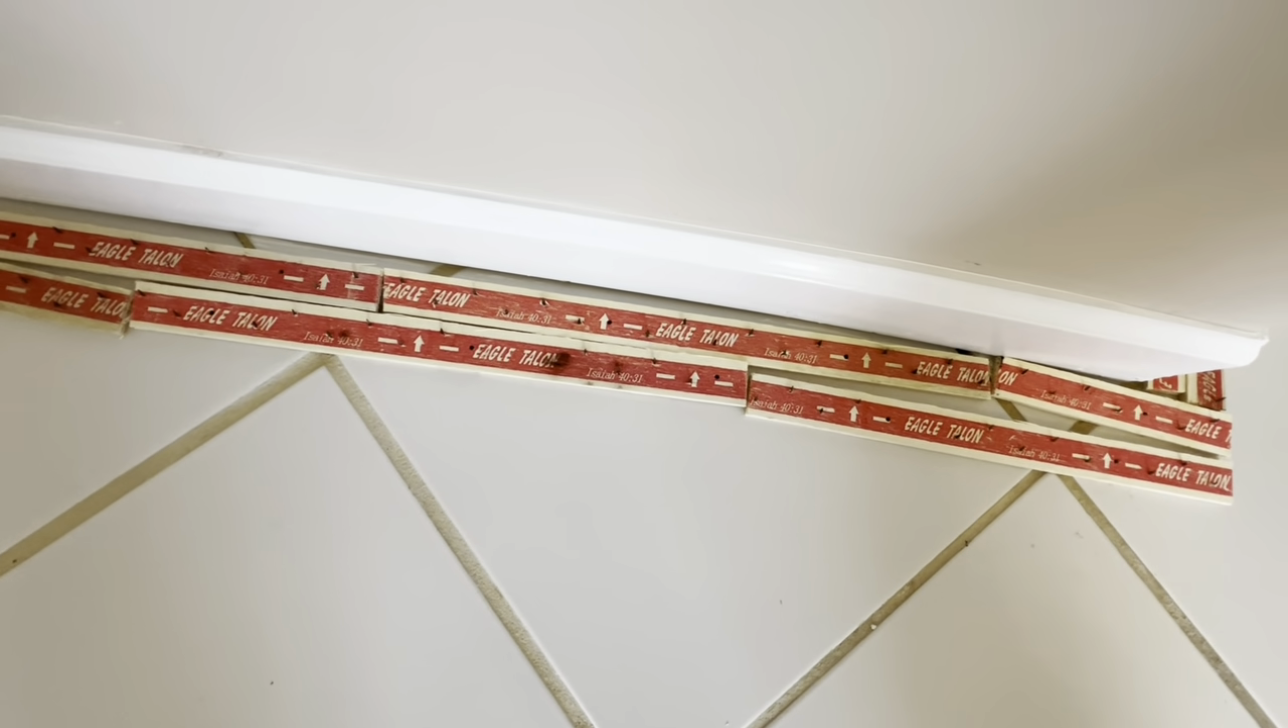So I put two rows of conventional strip down here.